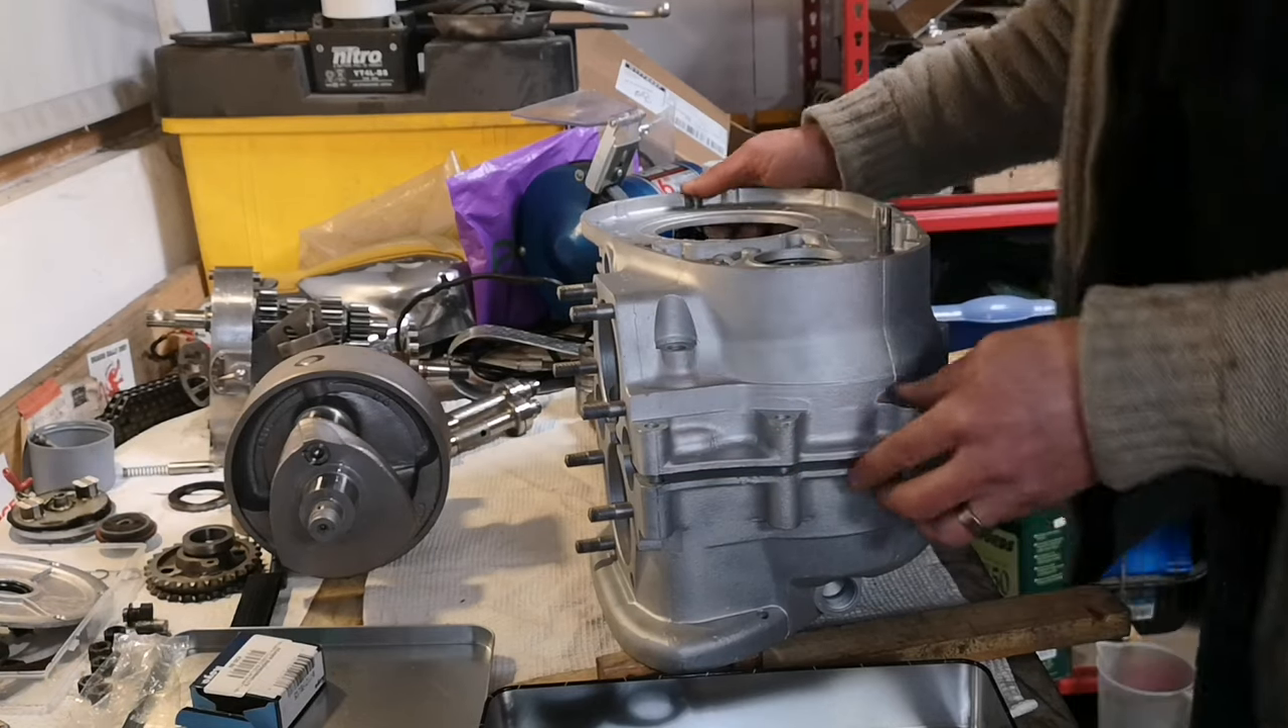I've got the crank to go in.